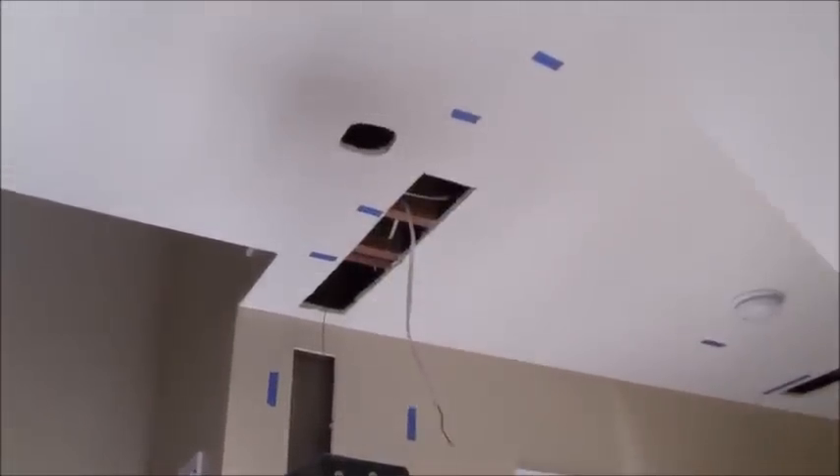I got the wire through to right there, ready to drop in the hole.